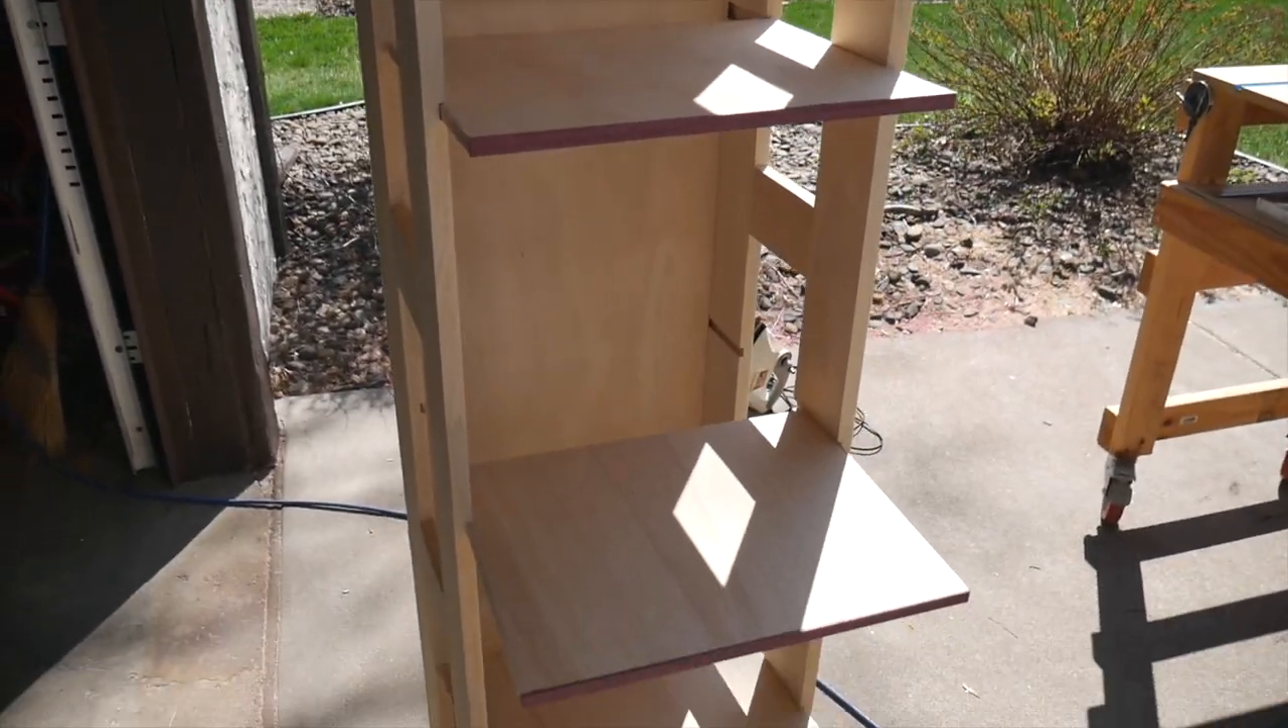But here you can see the shelves just temporarily set in there with the purple heart fronts and you can see with the inlay there it's giving a really nice look.